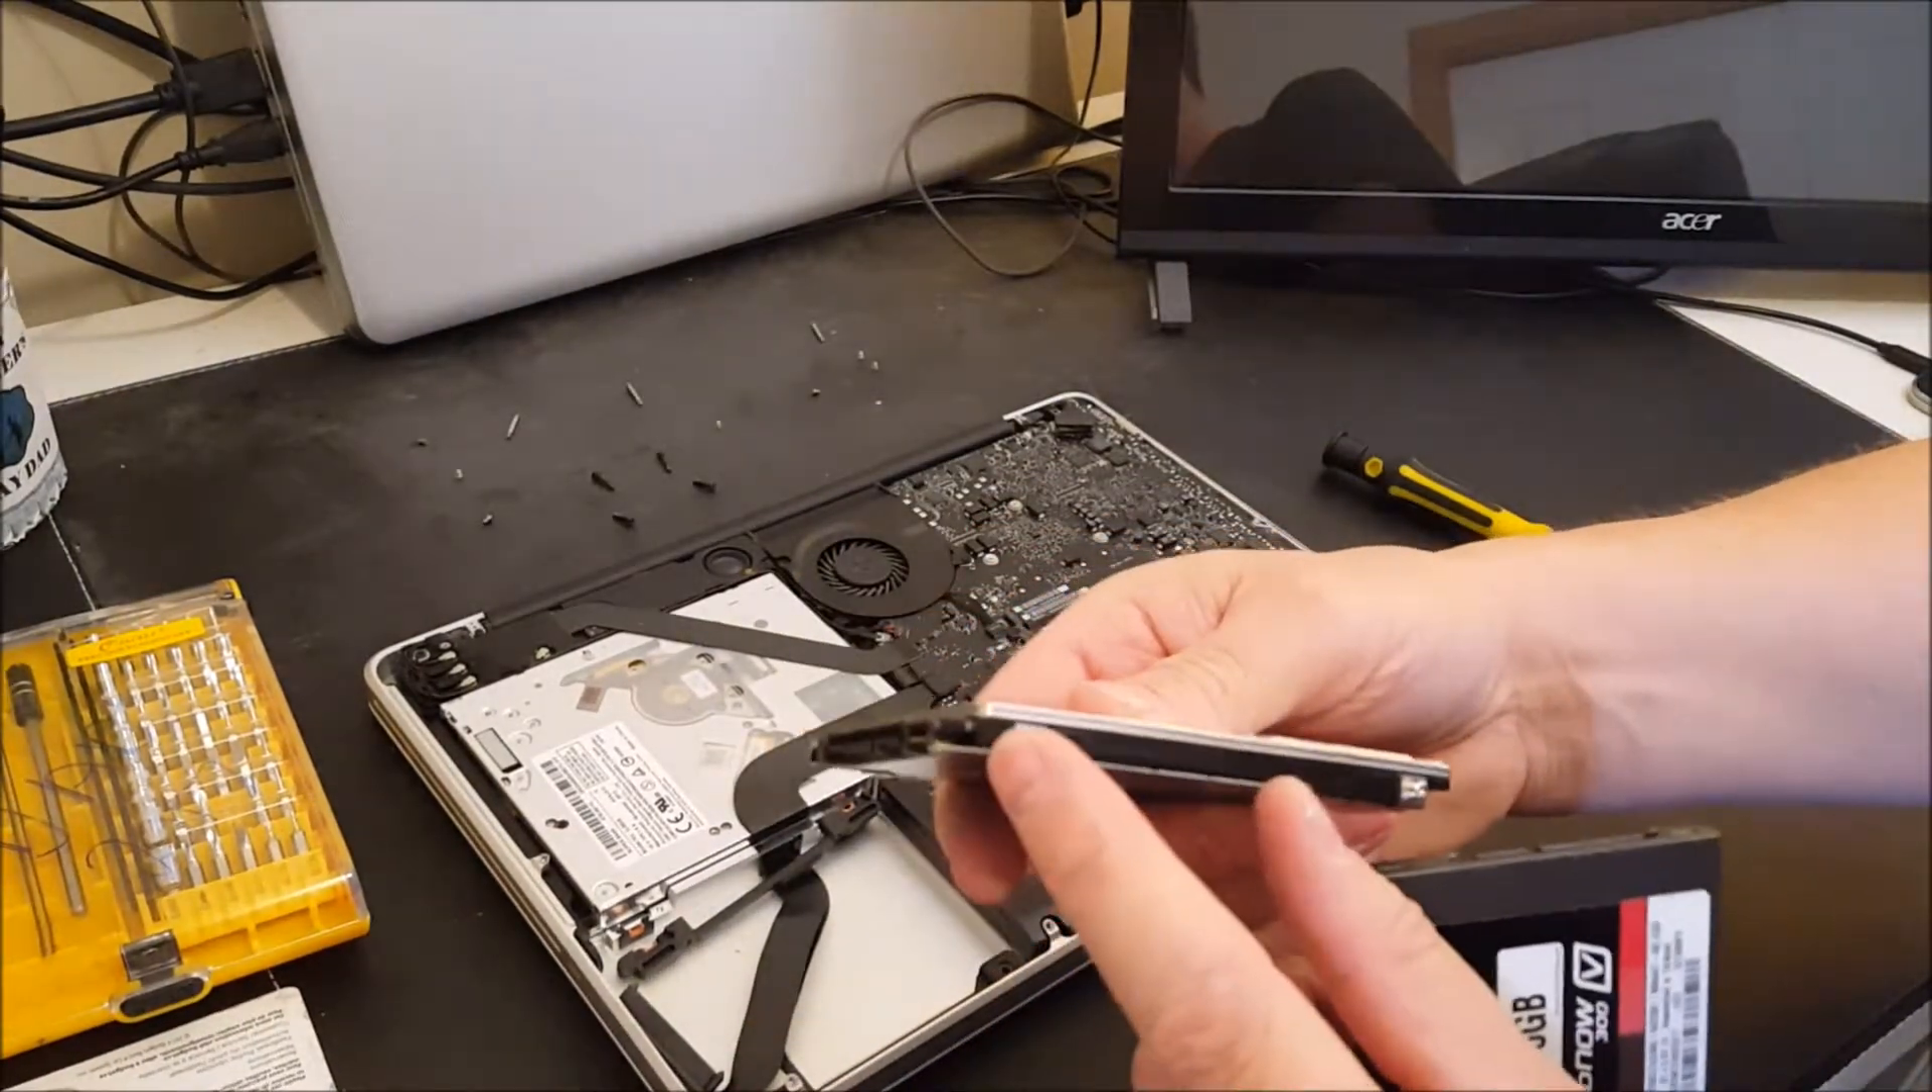Okay so I have the old disk out.